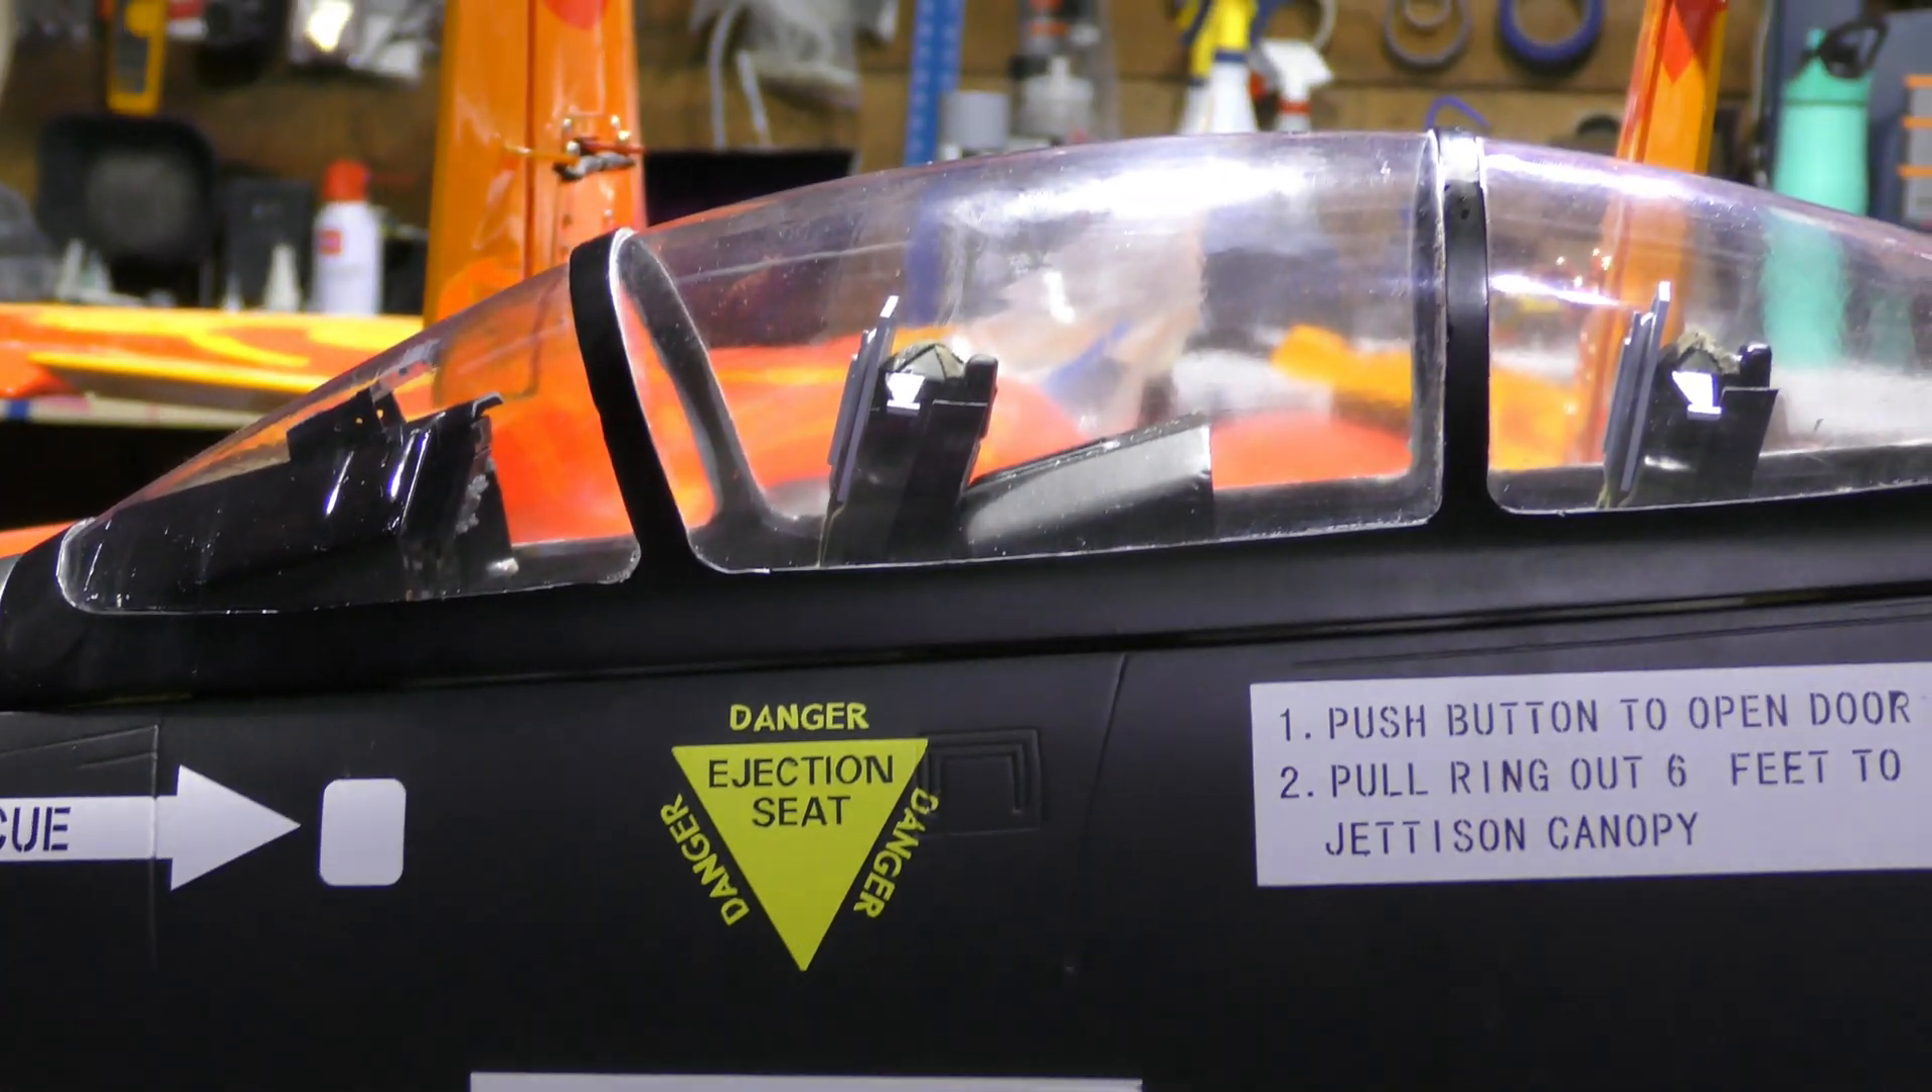There's a cockpit section and you can see I think it fits pretty well.